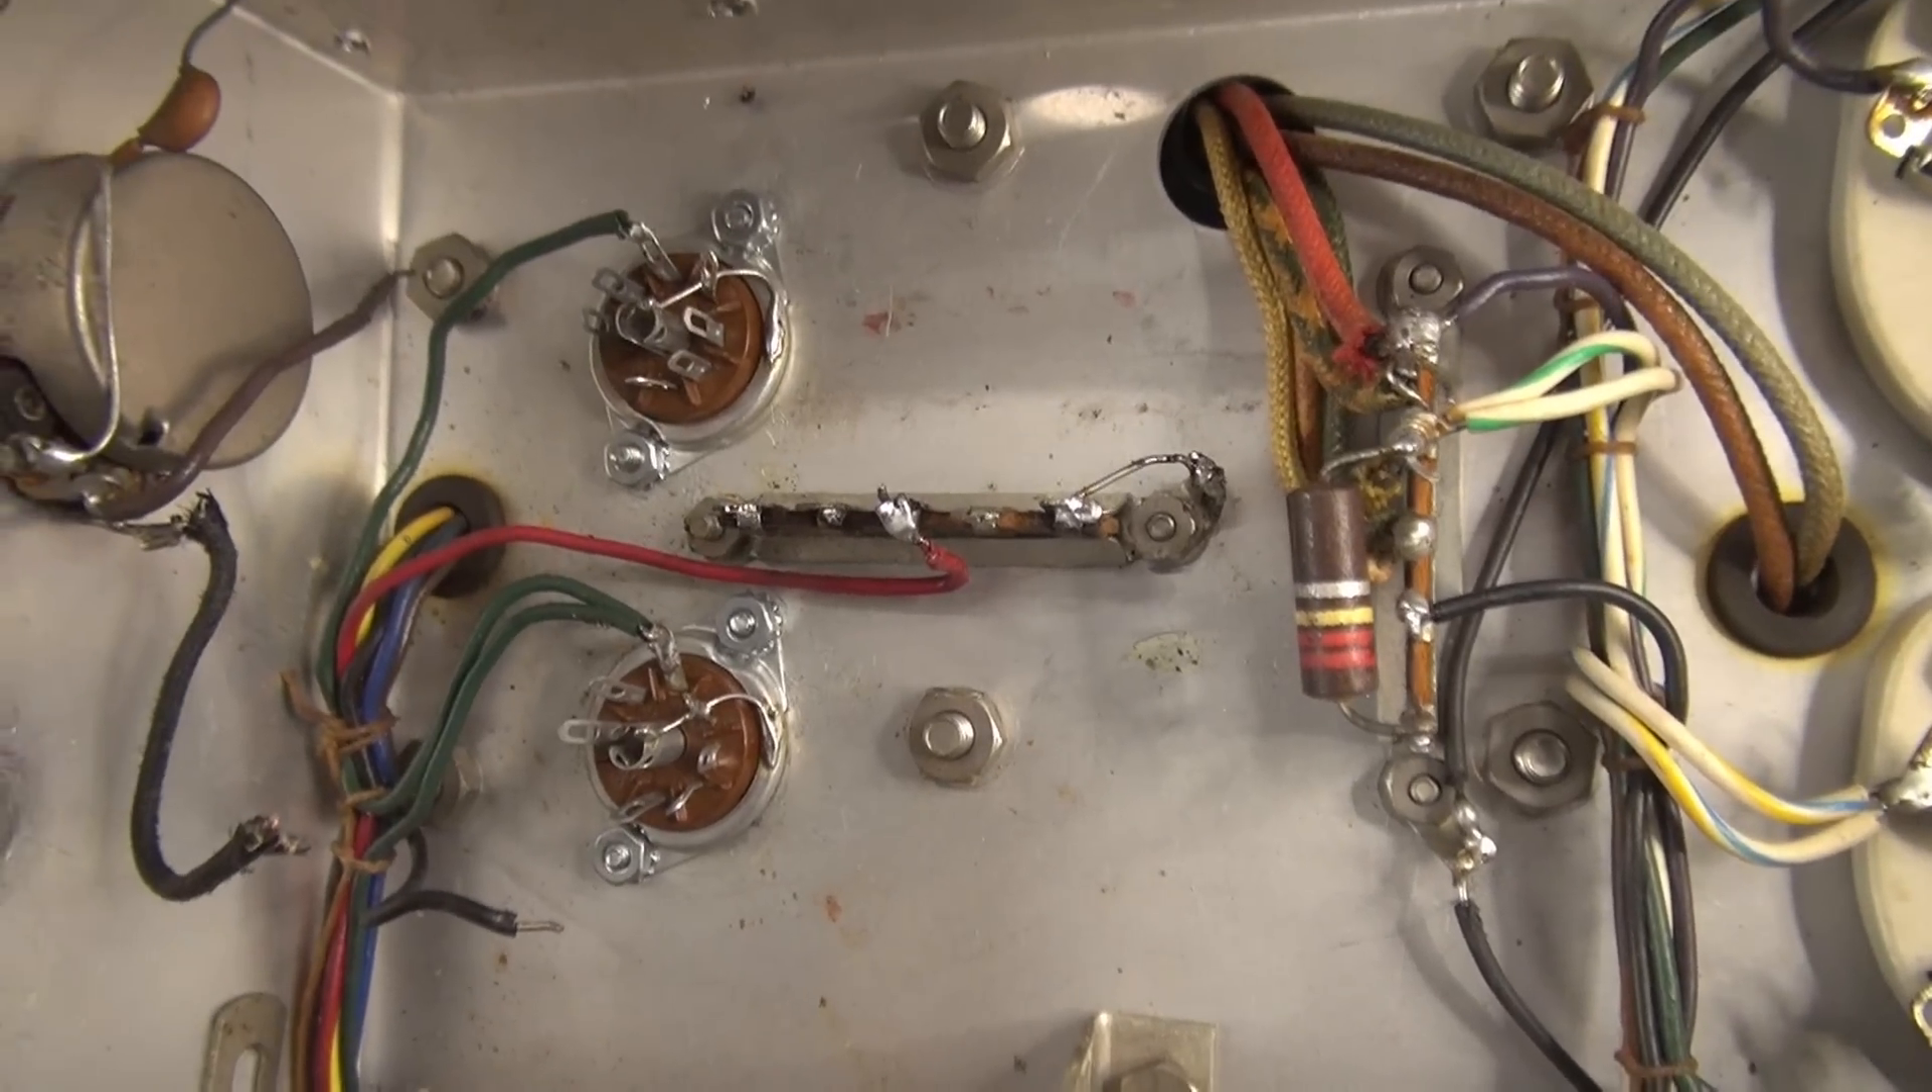All right. I got the new 7 -pin sockets installed, and I cleaned up the audio area.